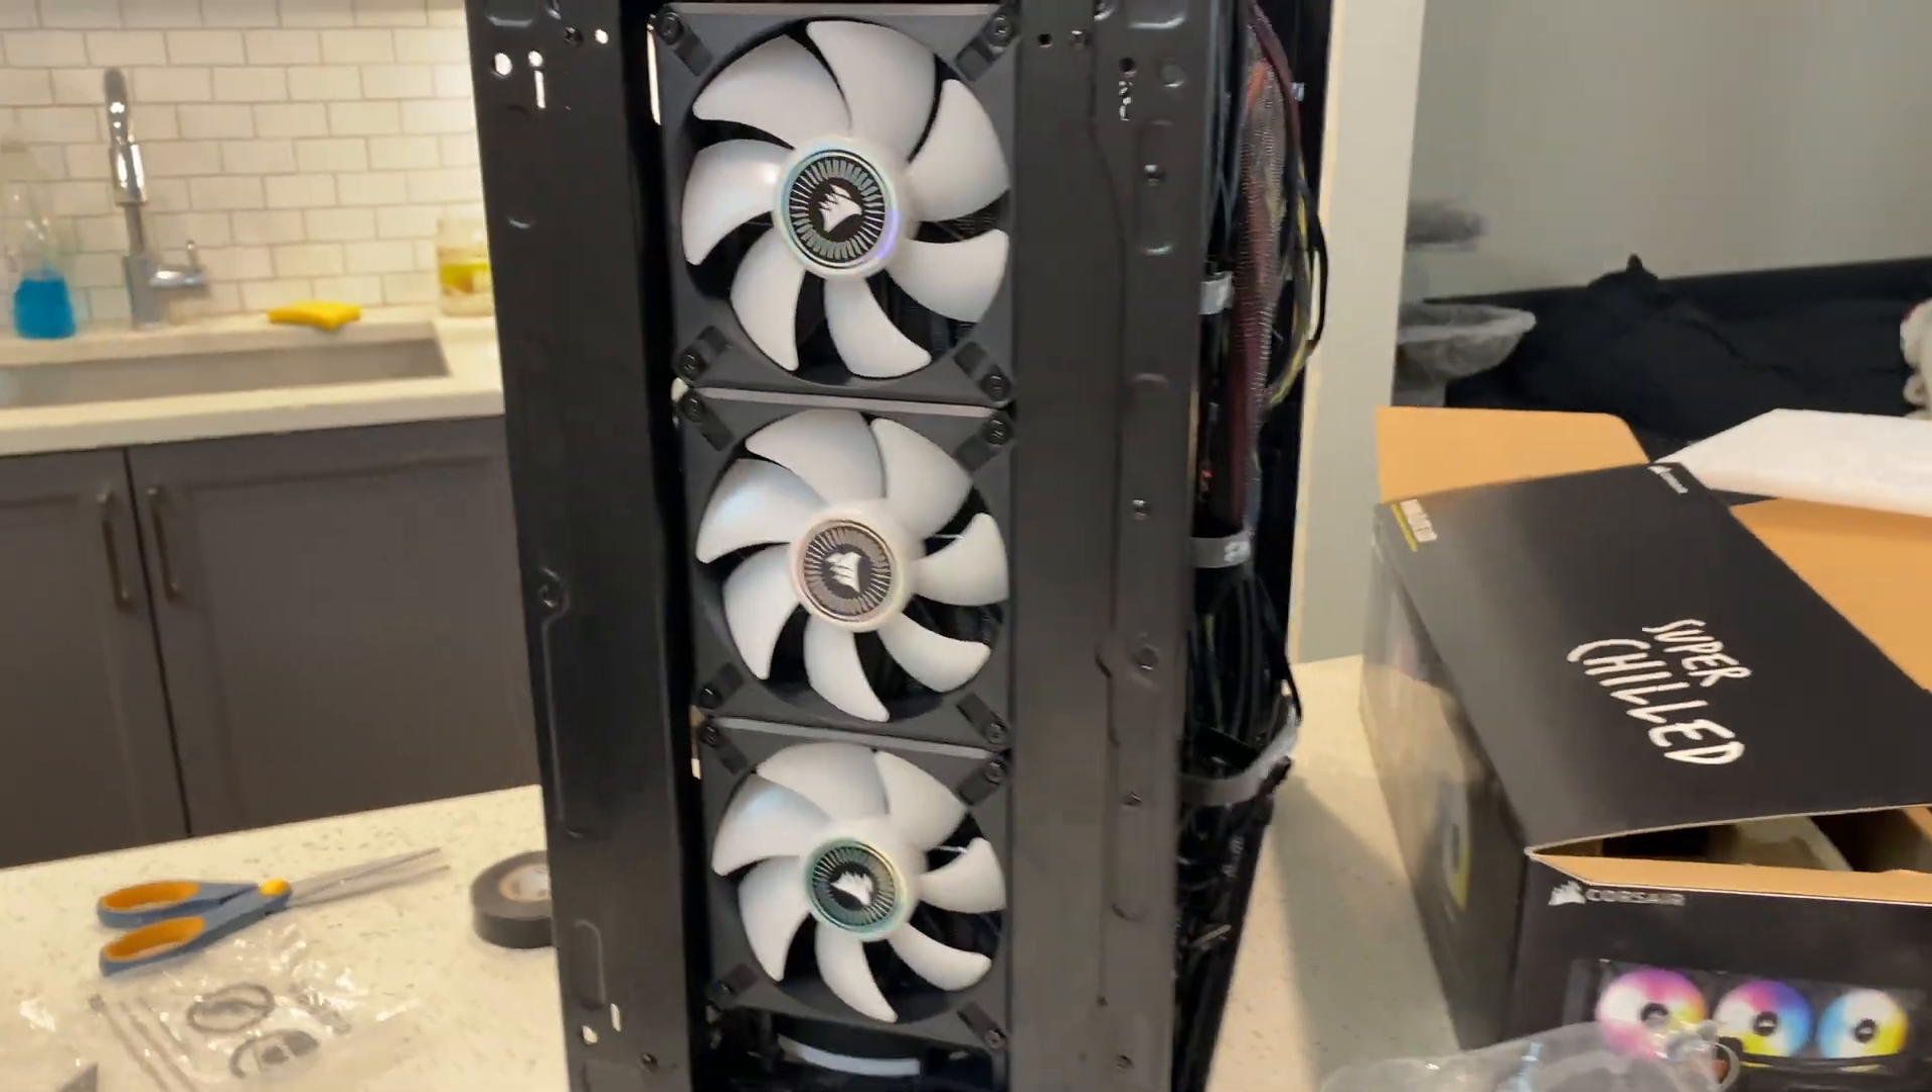Had to make sure the cables were all going in there but i got those three fans installed.